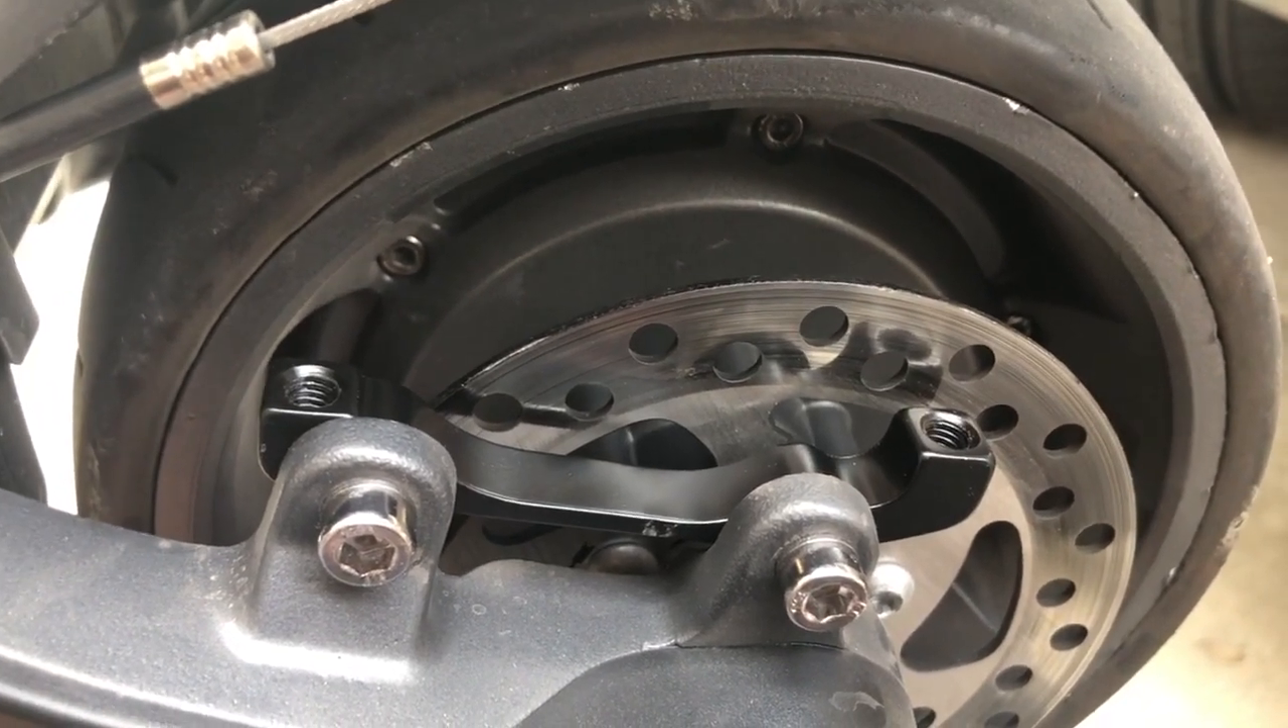I took the bottom mounting bracket off of the brake caliper assembly. I've mounted it and now I'm going to install the actual caliper itself.